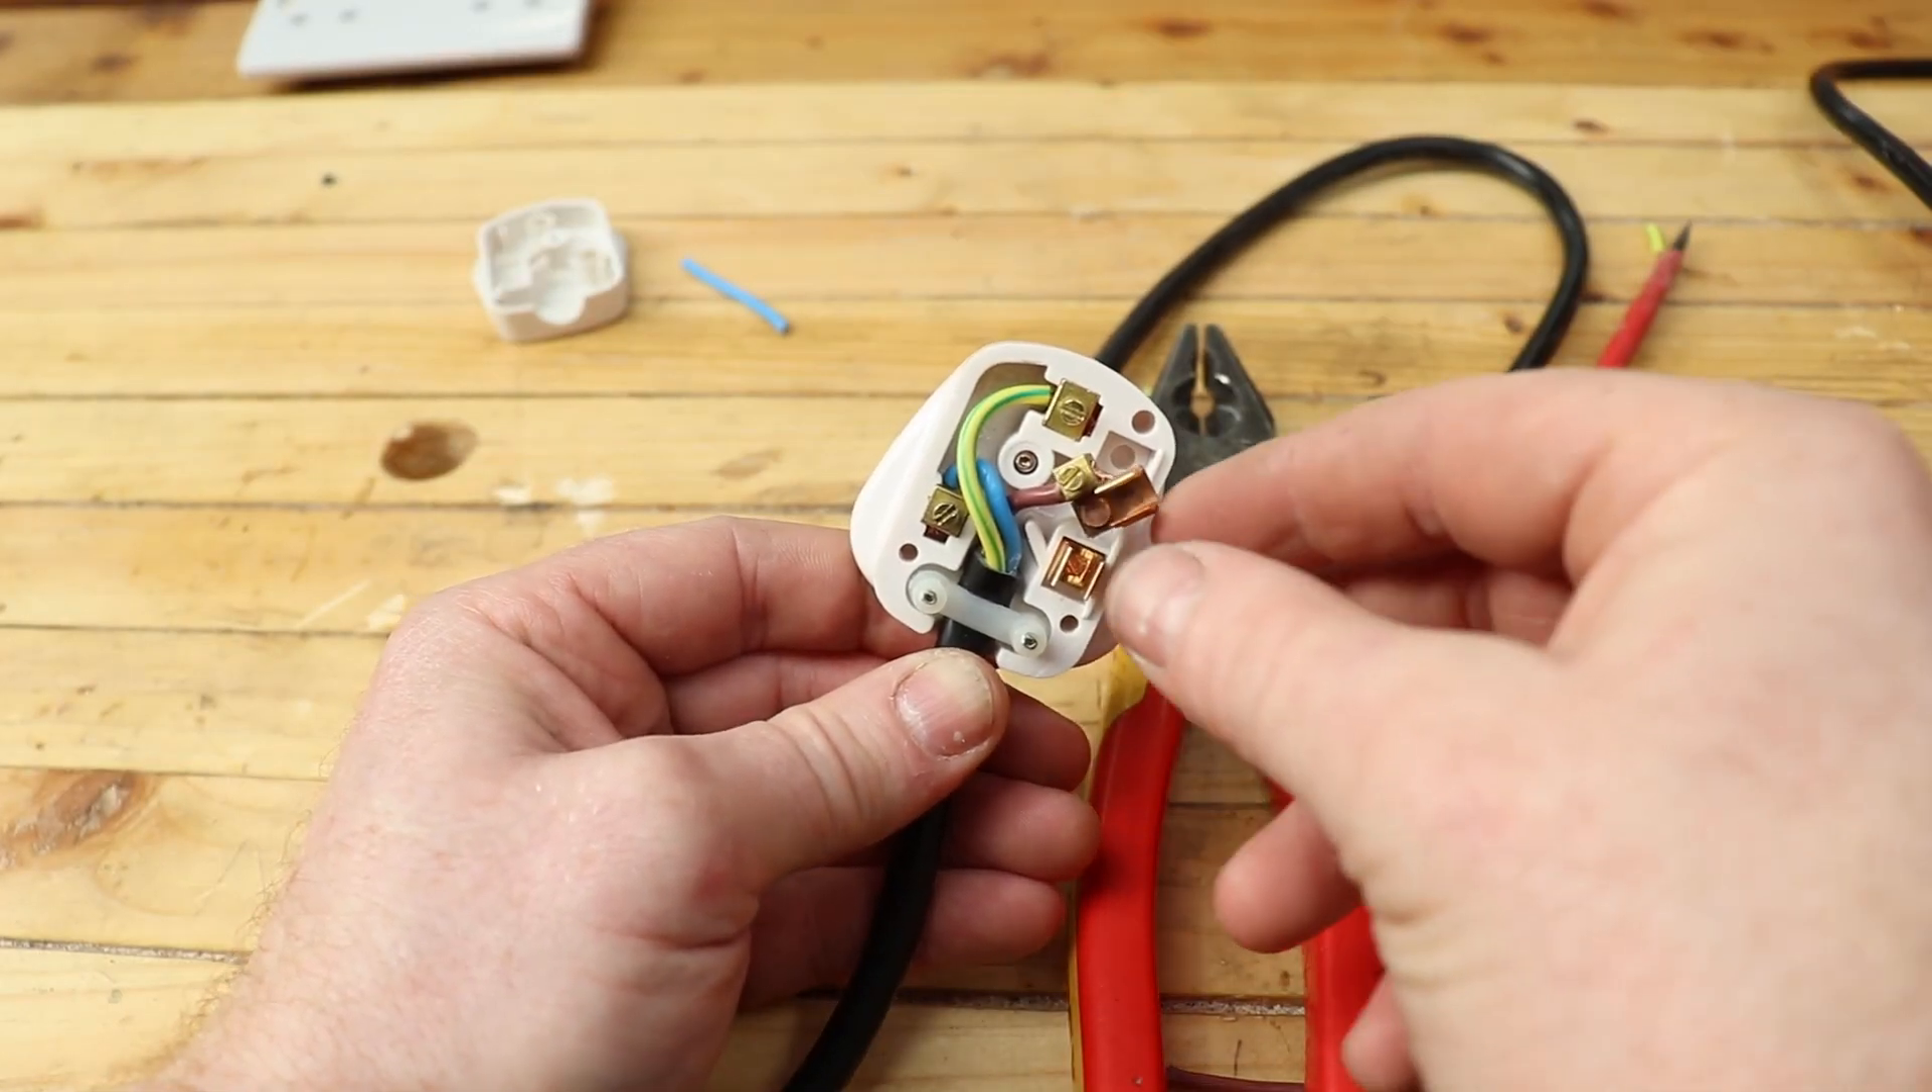Okay there we go all three wires are in.